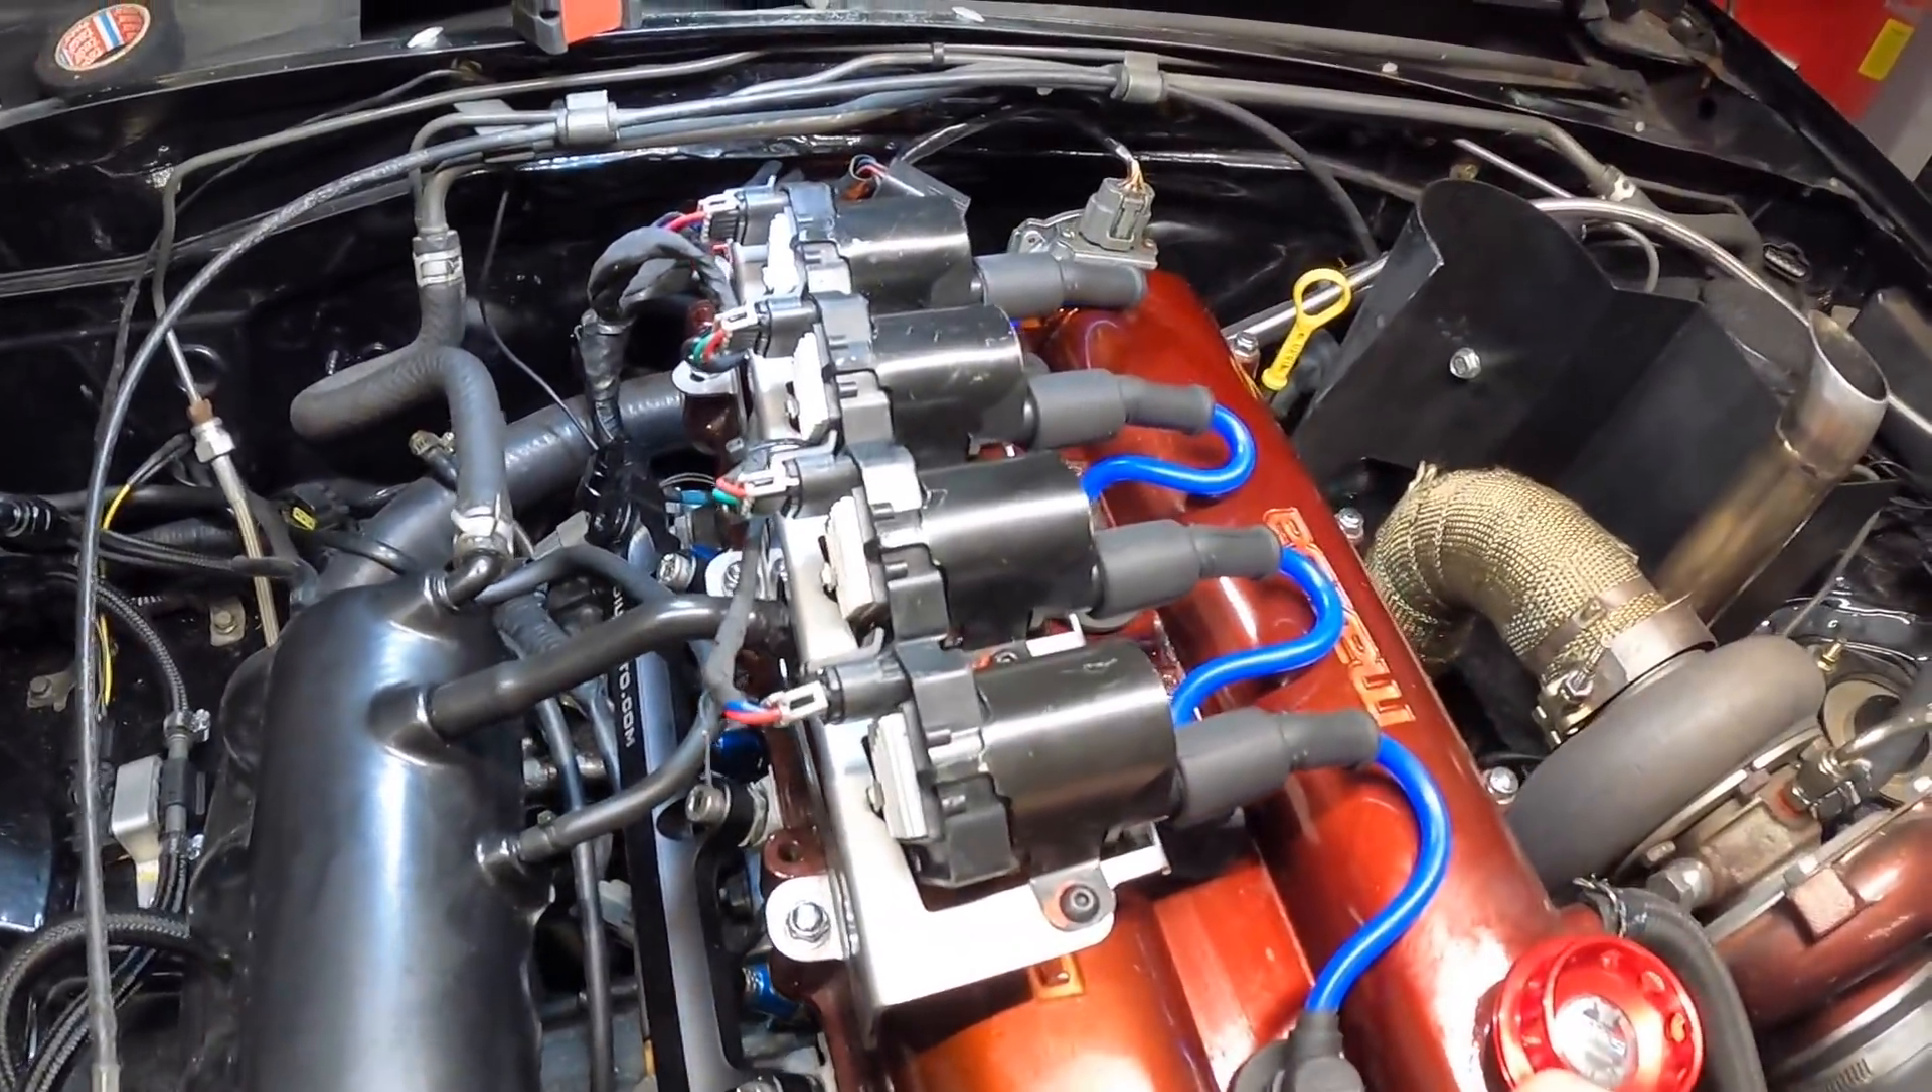We officially have LS coil packs in my 1 .8 Miata.